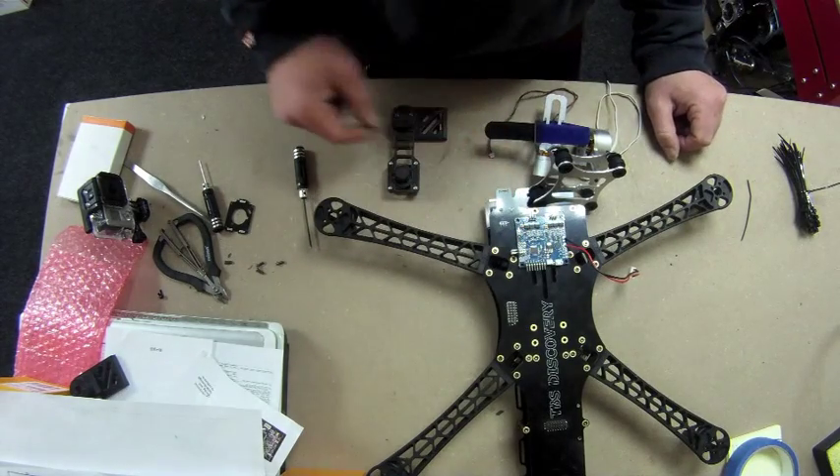I've already removed the PCB and noted orientation marked up any connections that I need to mark and mounted on the frame here.